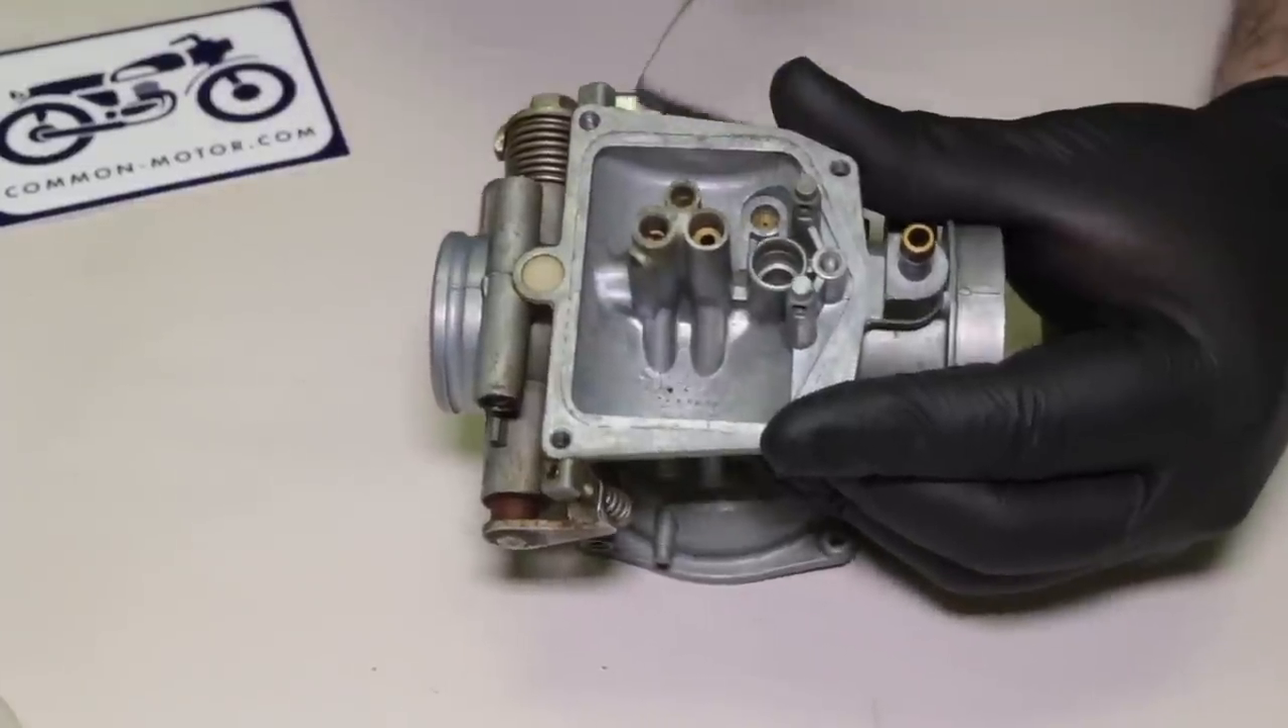All right, so we're left with a couple of different jets and tubes that are here inside the carburetor body.